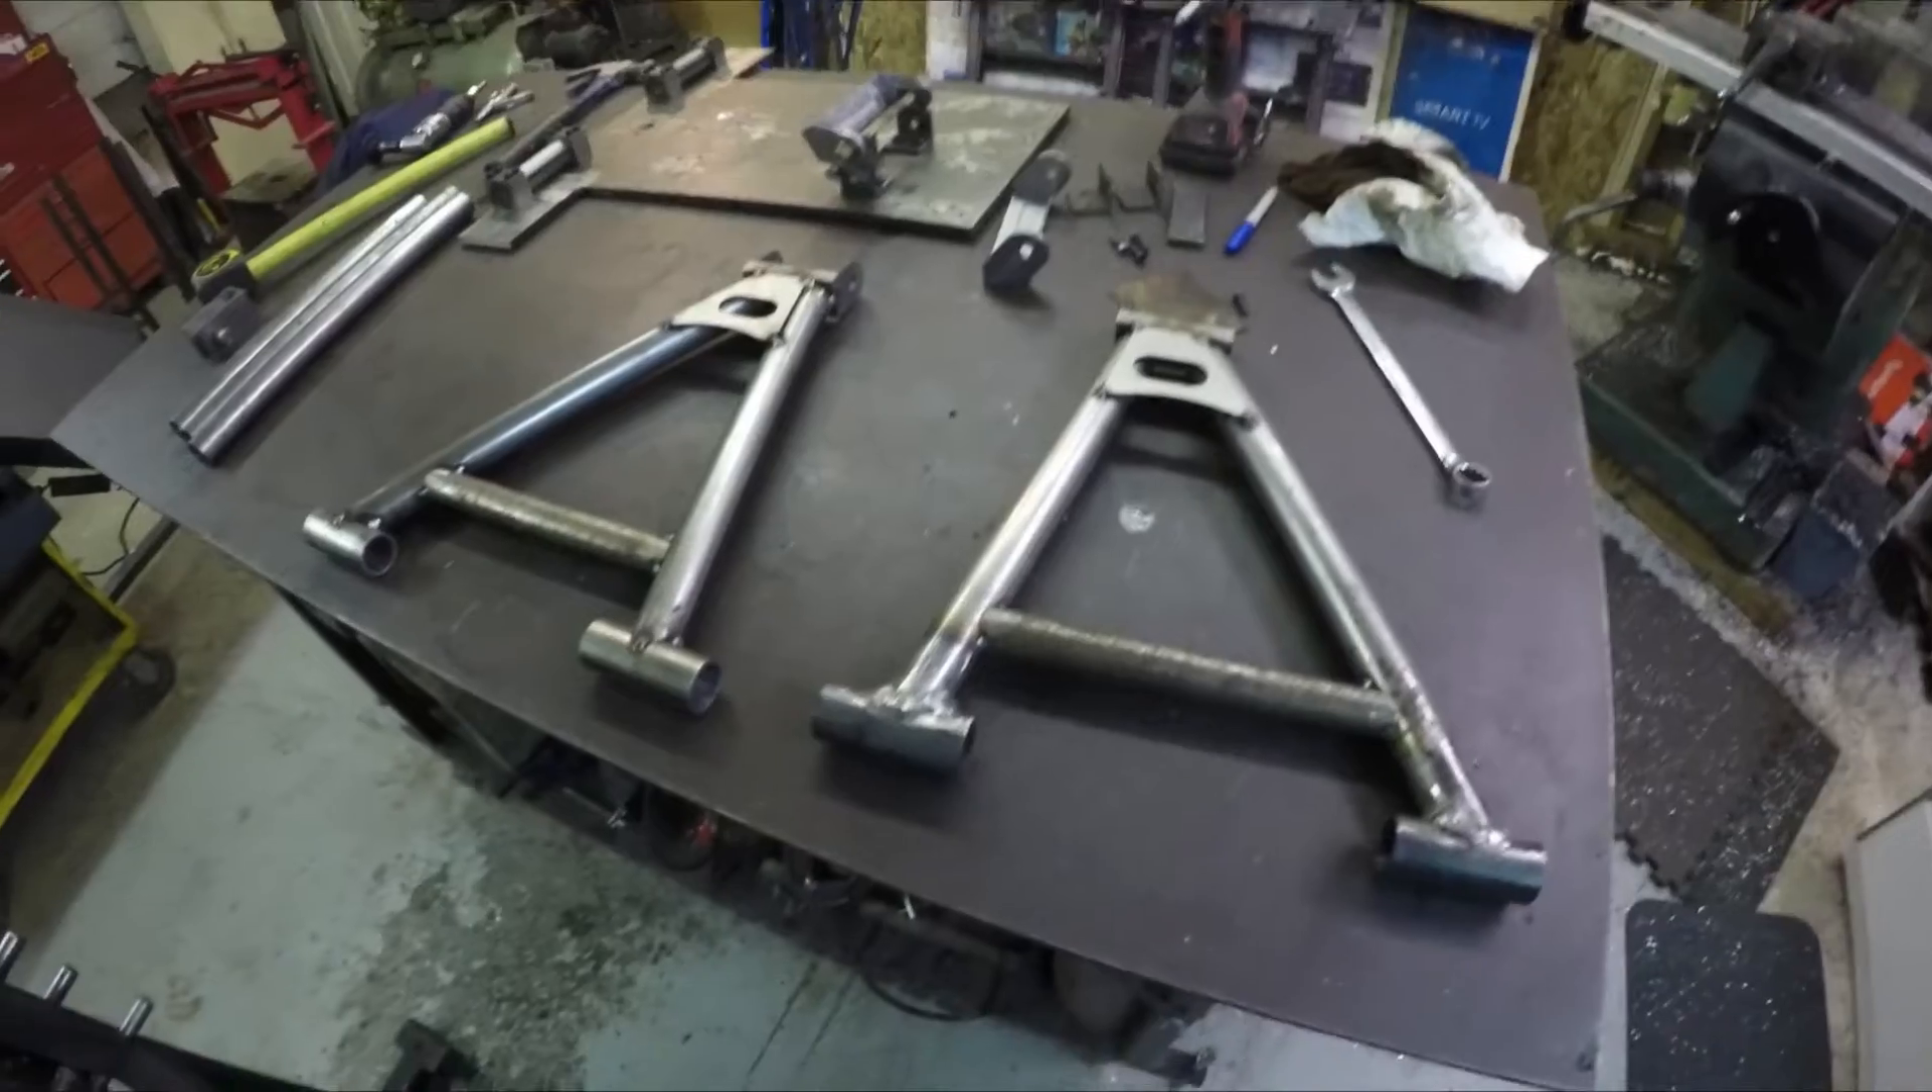So I have the I have the upper rear a arms done and it turned out real nice they're all just tacked together right now.